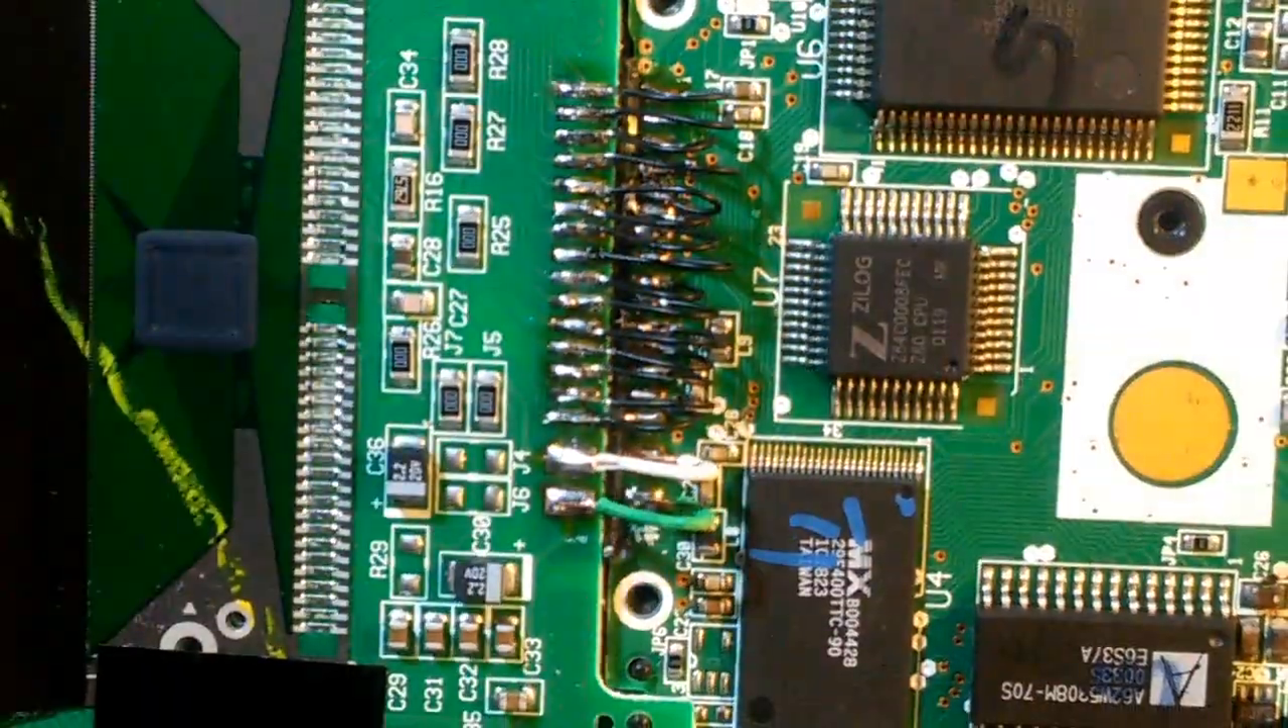Okay, now I have completed soldering all of these wires to the LCD board.